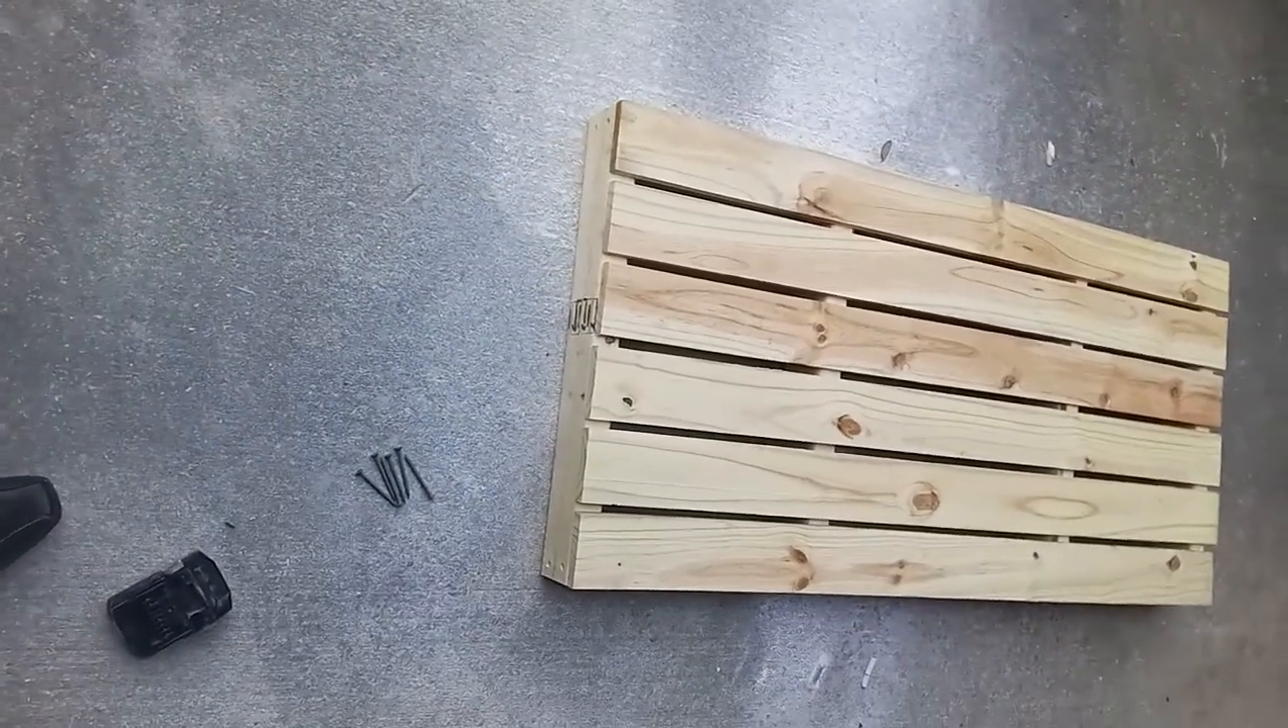Okay, I got the cargo decking in place probably on a, eh, roughly a half inch spread.